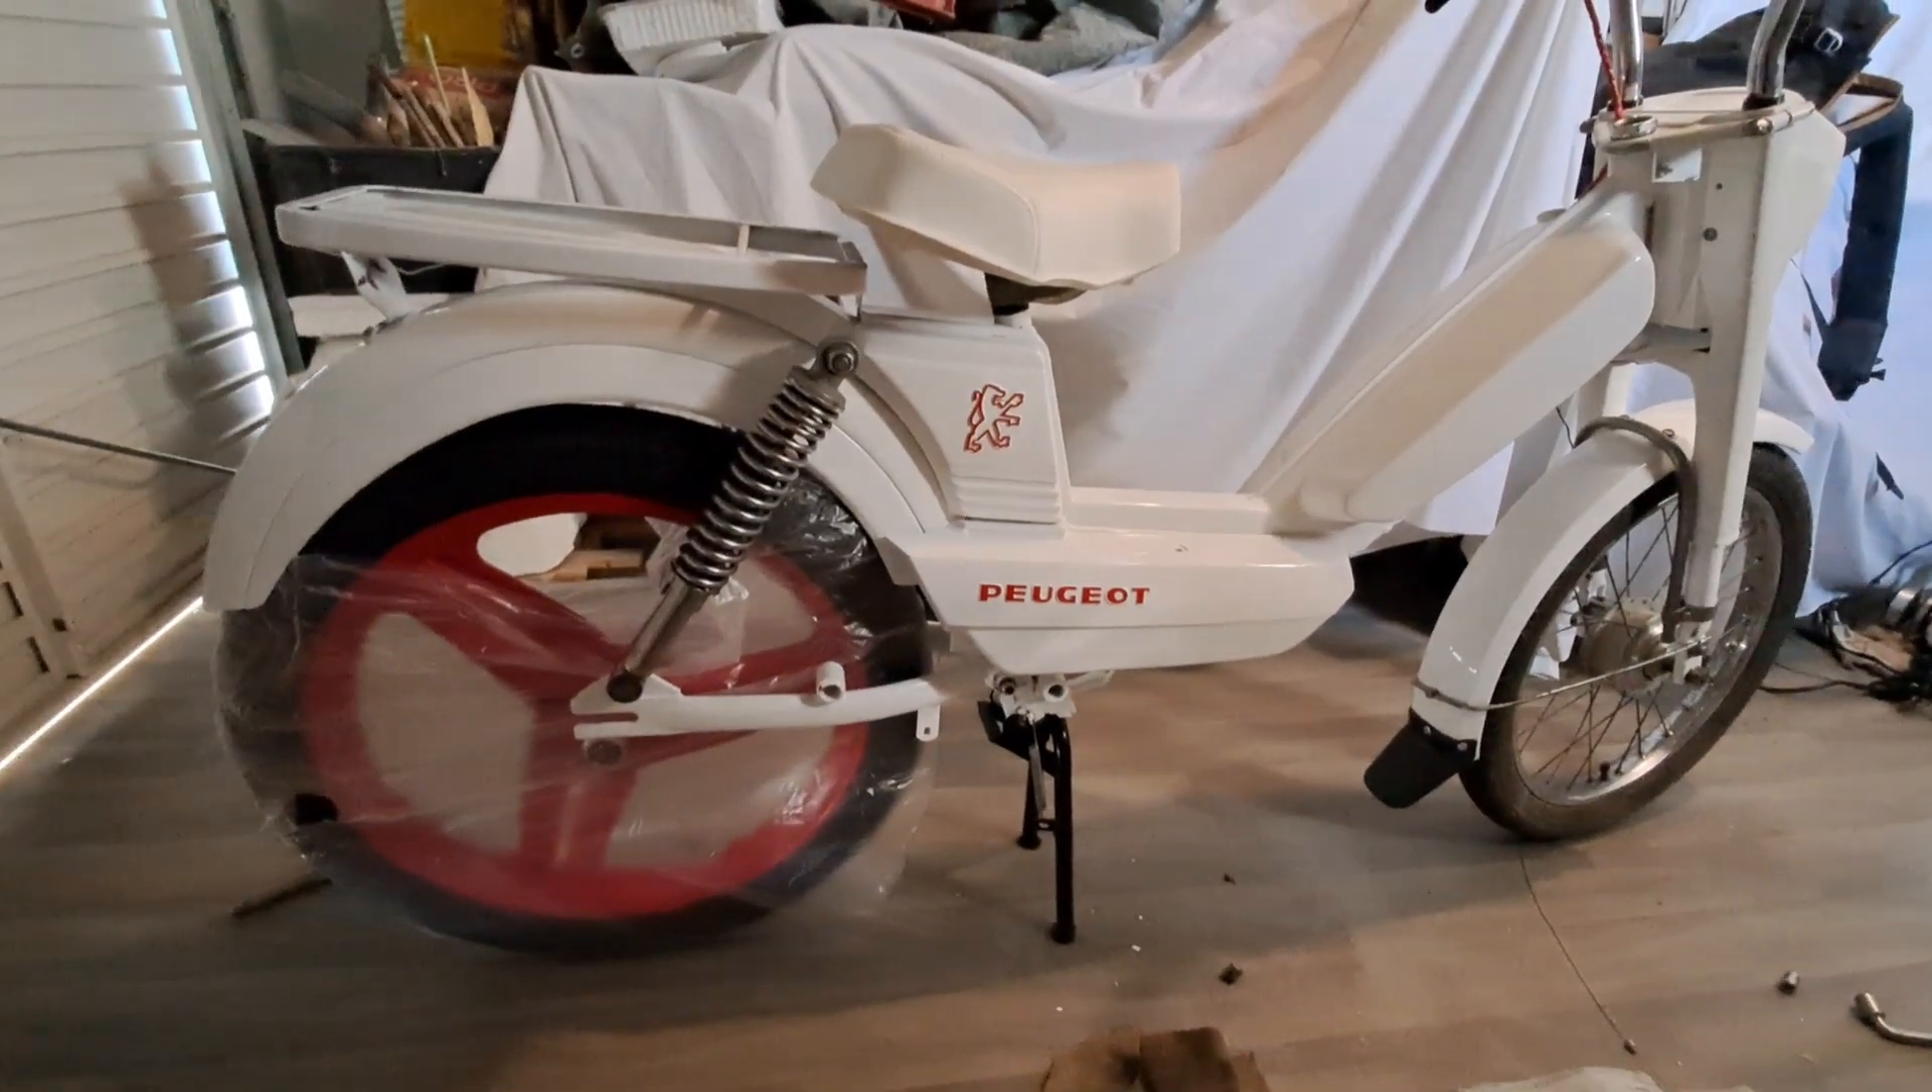Bon il manque le moteur et ouais je pense que je vais mettre le moteur.